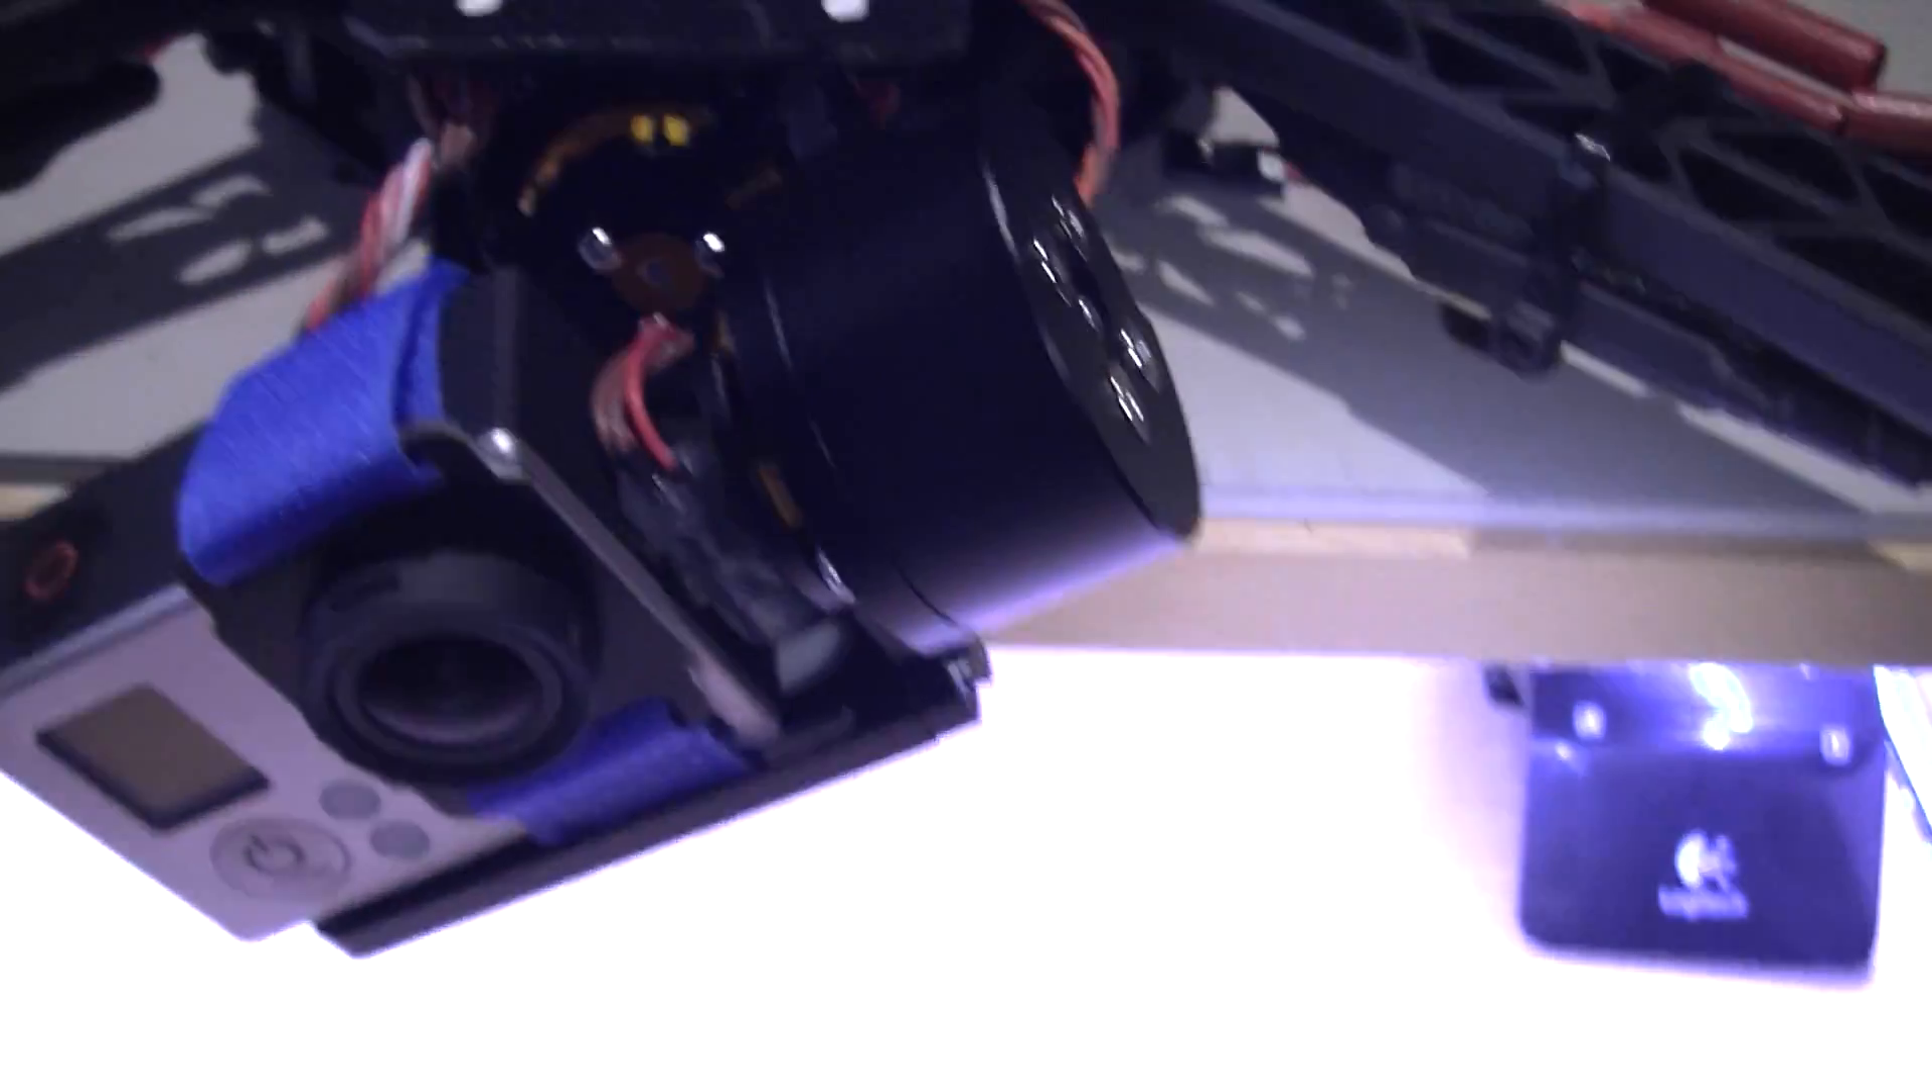I've got the gimbal in and on.